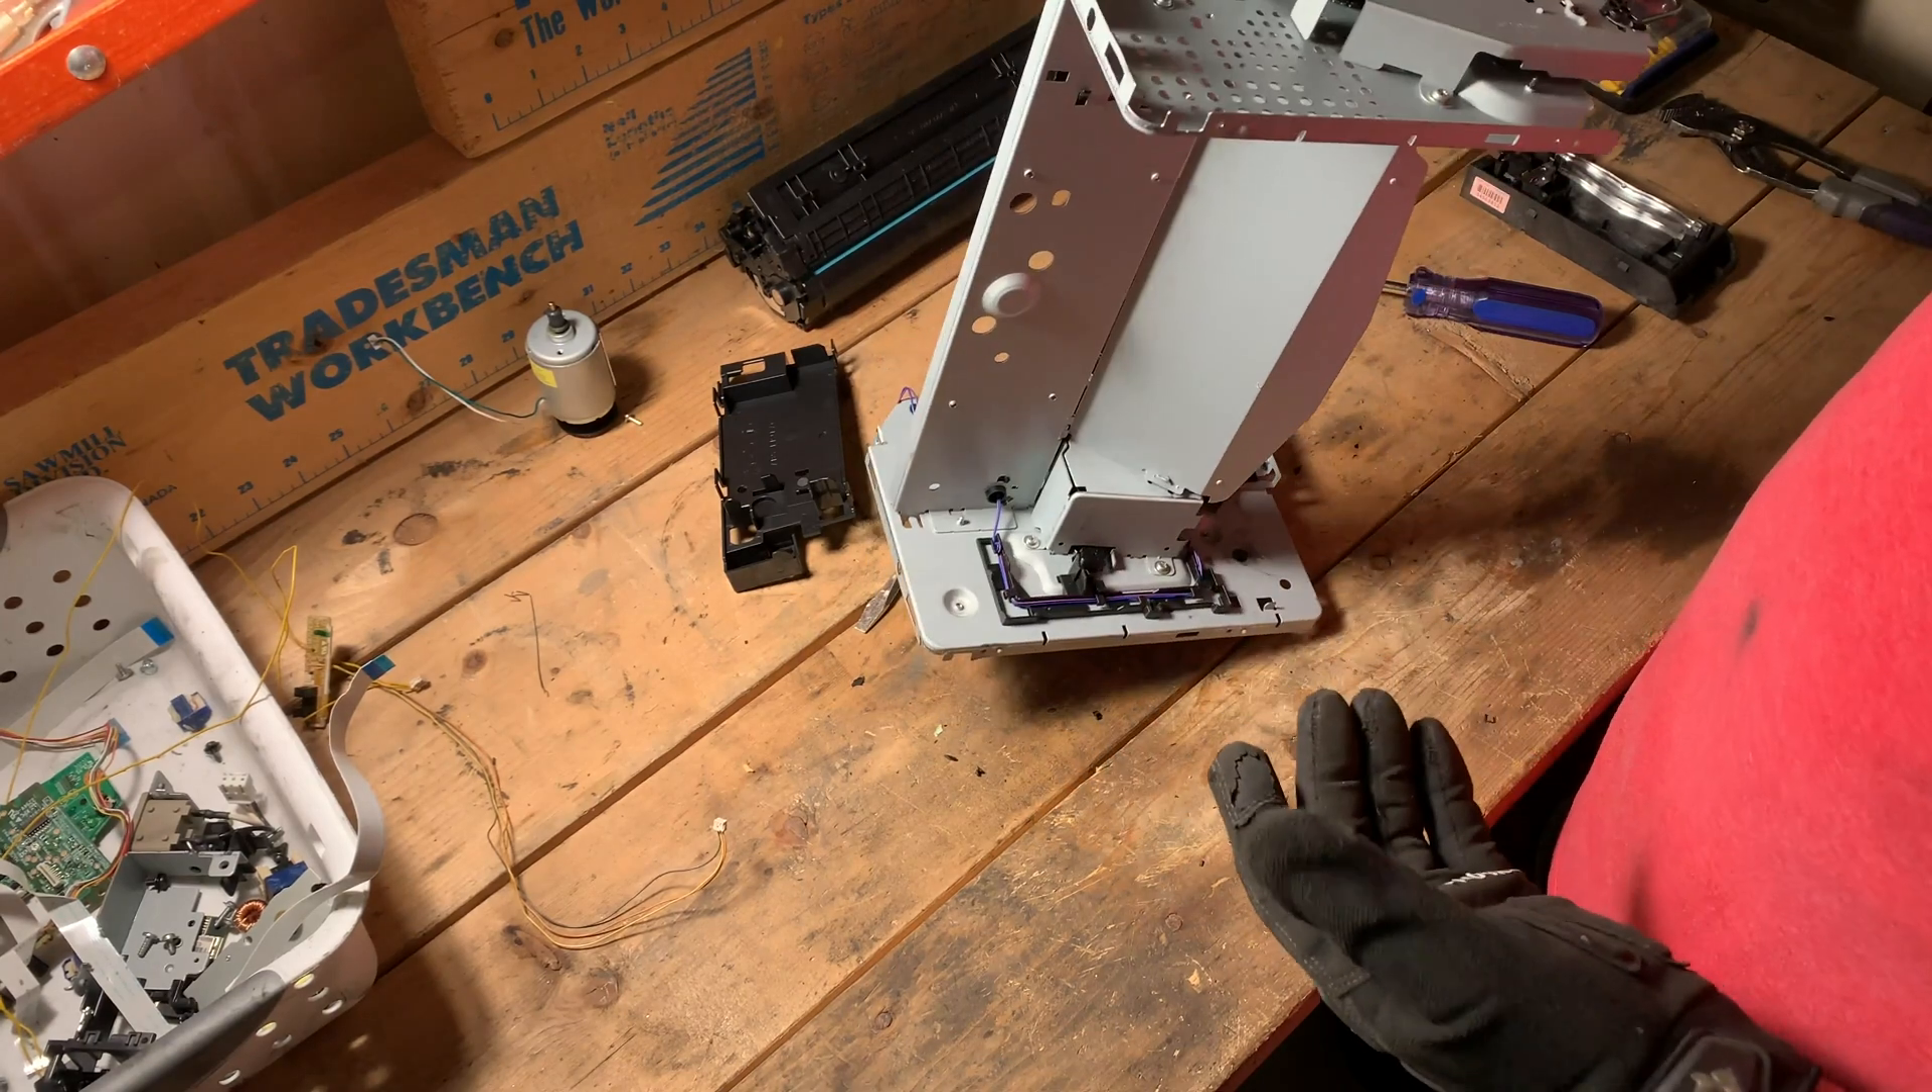We have stripped all the non-steel housing off.